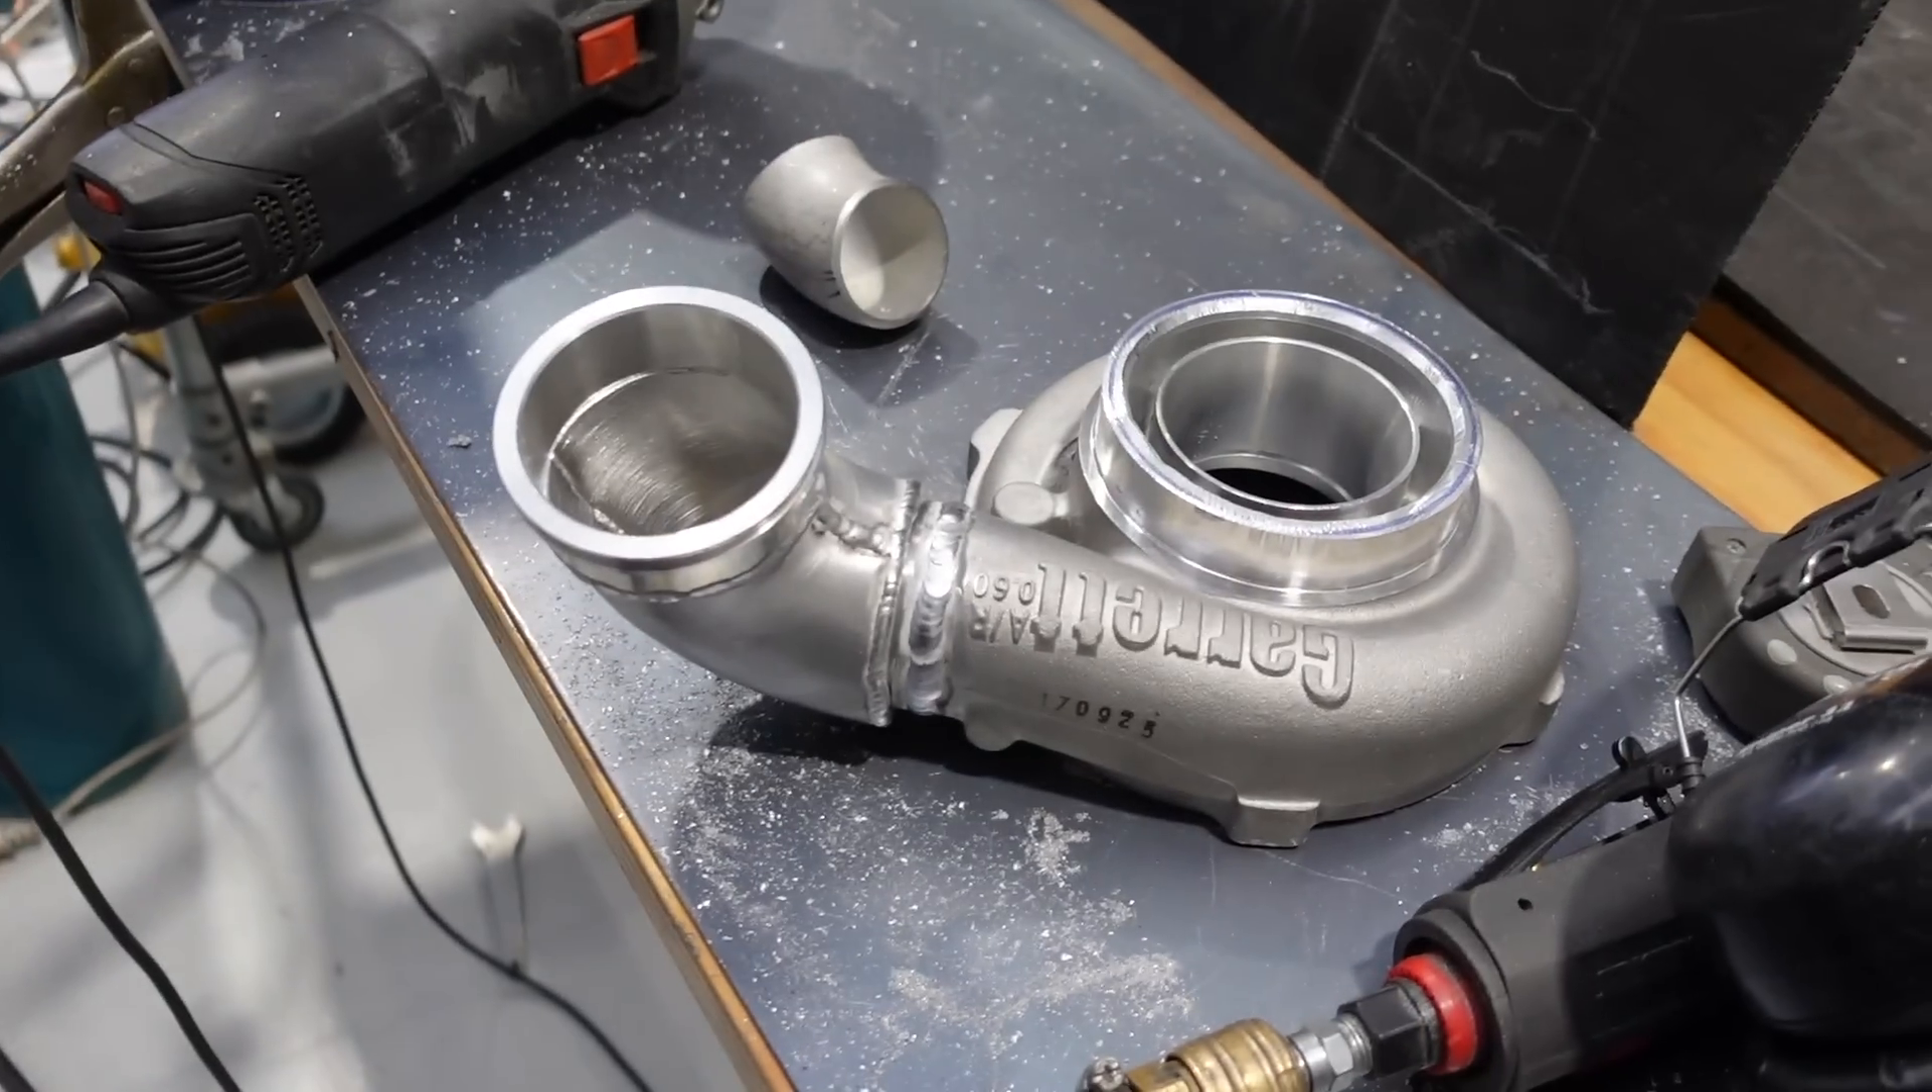And they've already done a new outlet on the turbo. It's still in progress but they're well into their work here.